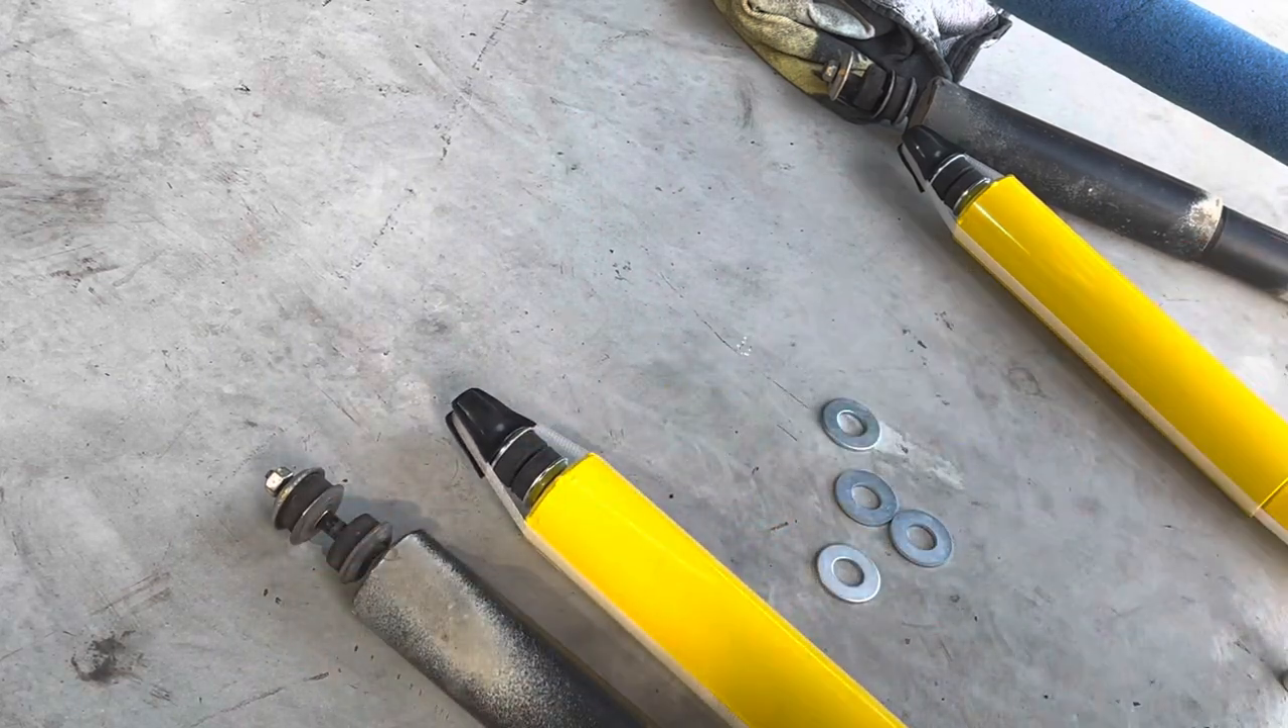So the last part we've got left now is just to install these new shocks.